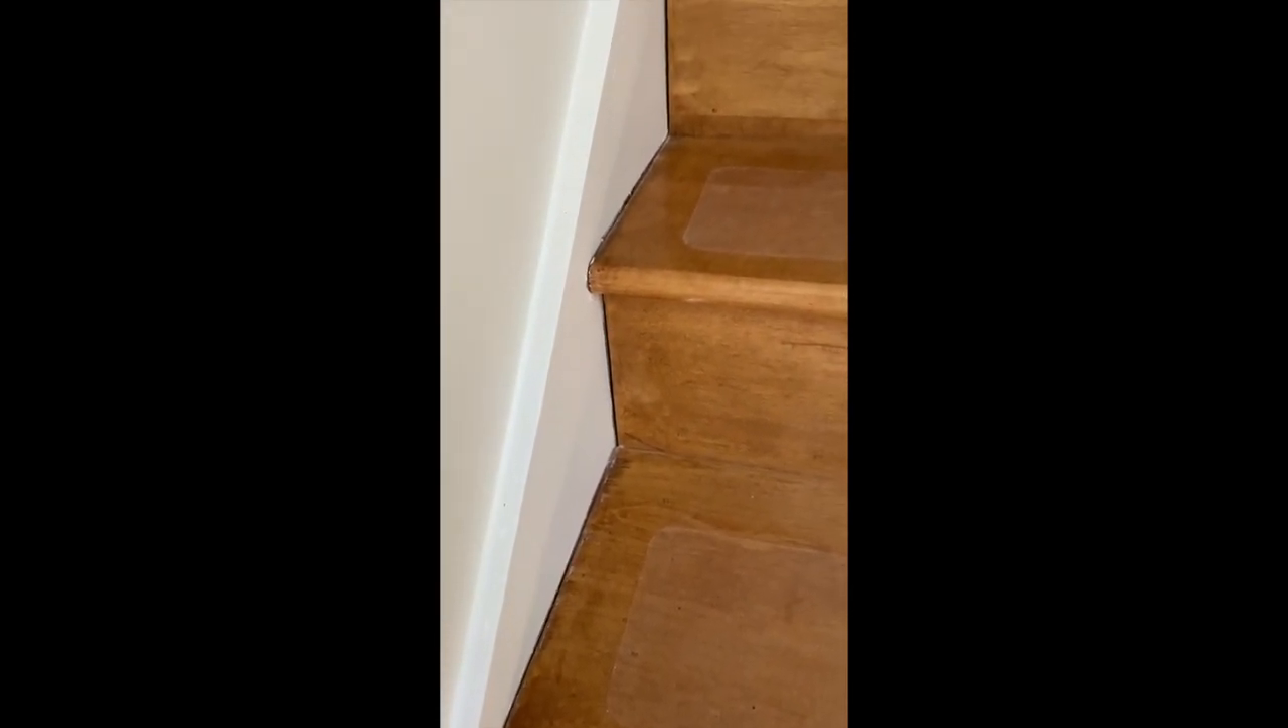So you can see with the risers and the steps here next to the skirt board that there is a, there's that crack there.